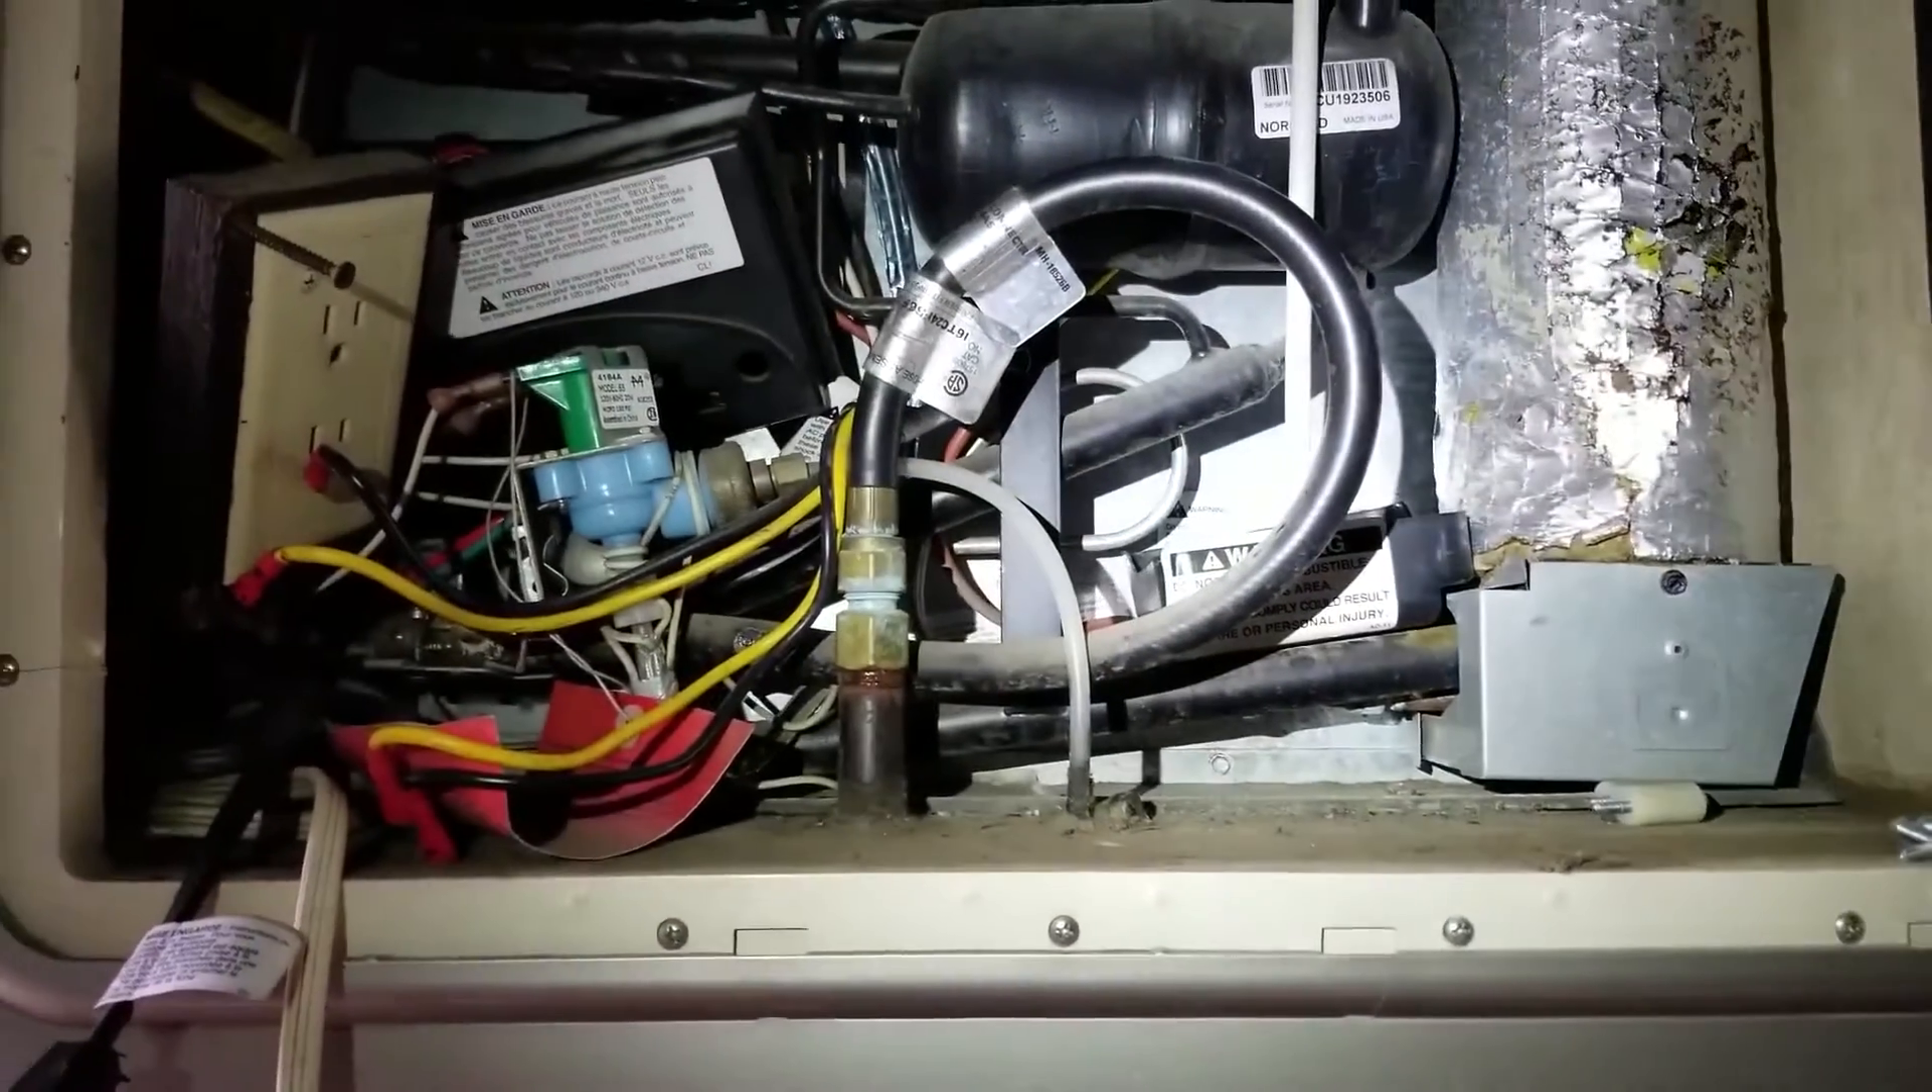Now we're on the backside of the refrigerator and I've already taken the liberty to take the cover off and look at a couple of things.